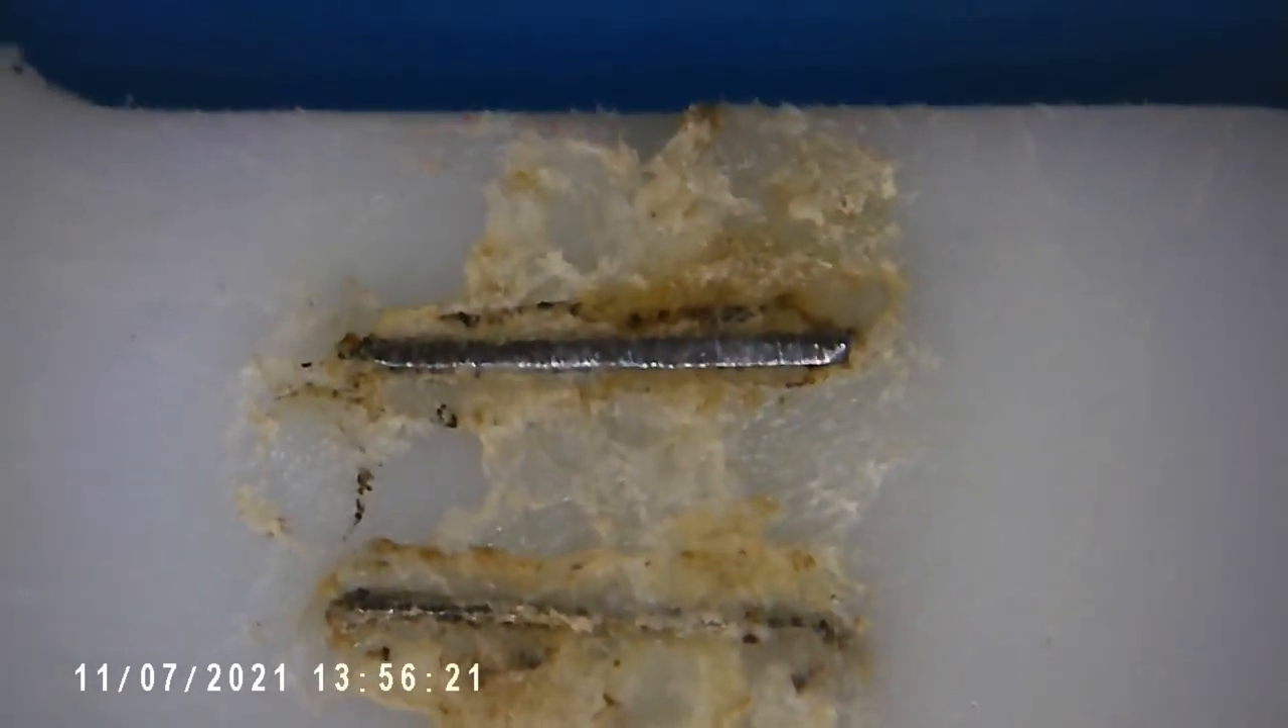See the staples in place. No real sign of the crack itself there.